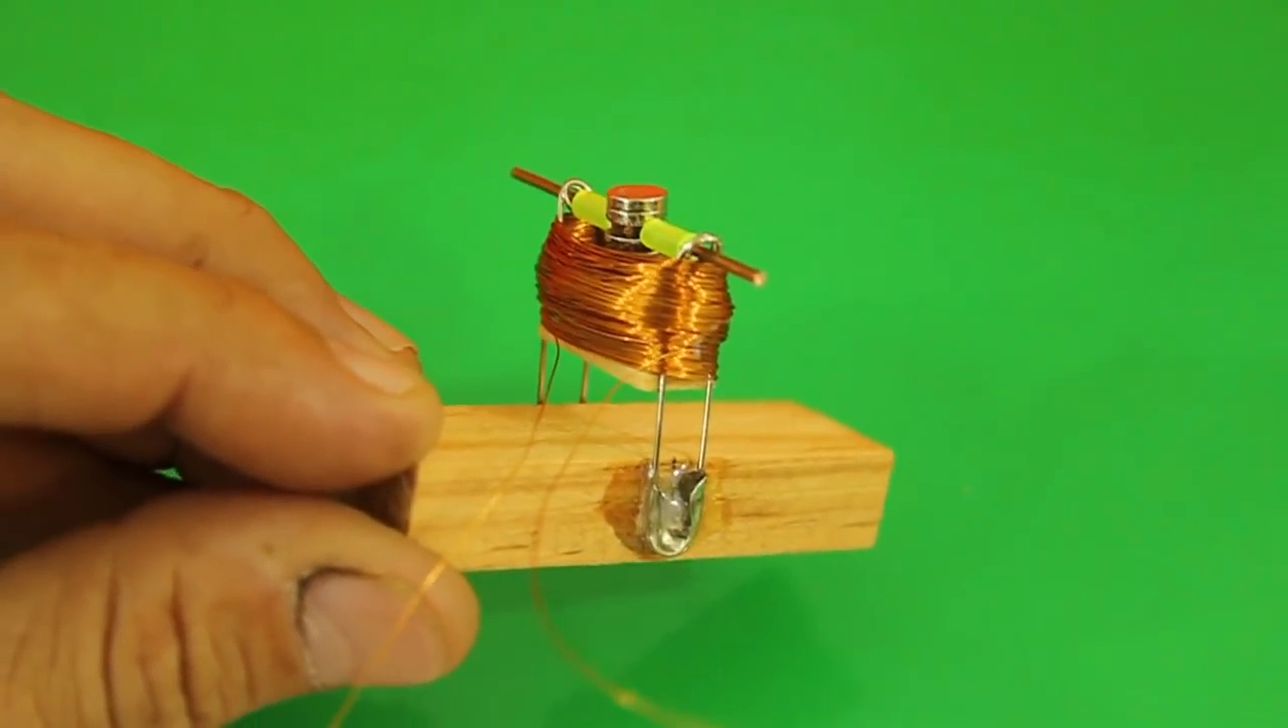The two pieces of plastic tubing prevent lateral movement of the rotor and now let's make the coil. With the coil in place the motor is ready.